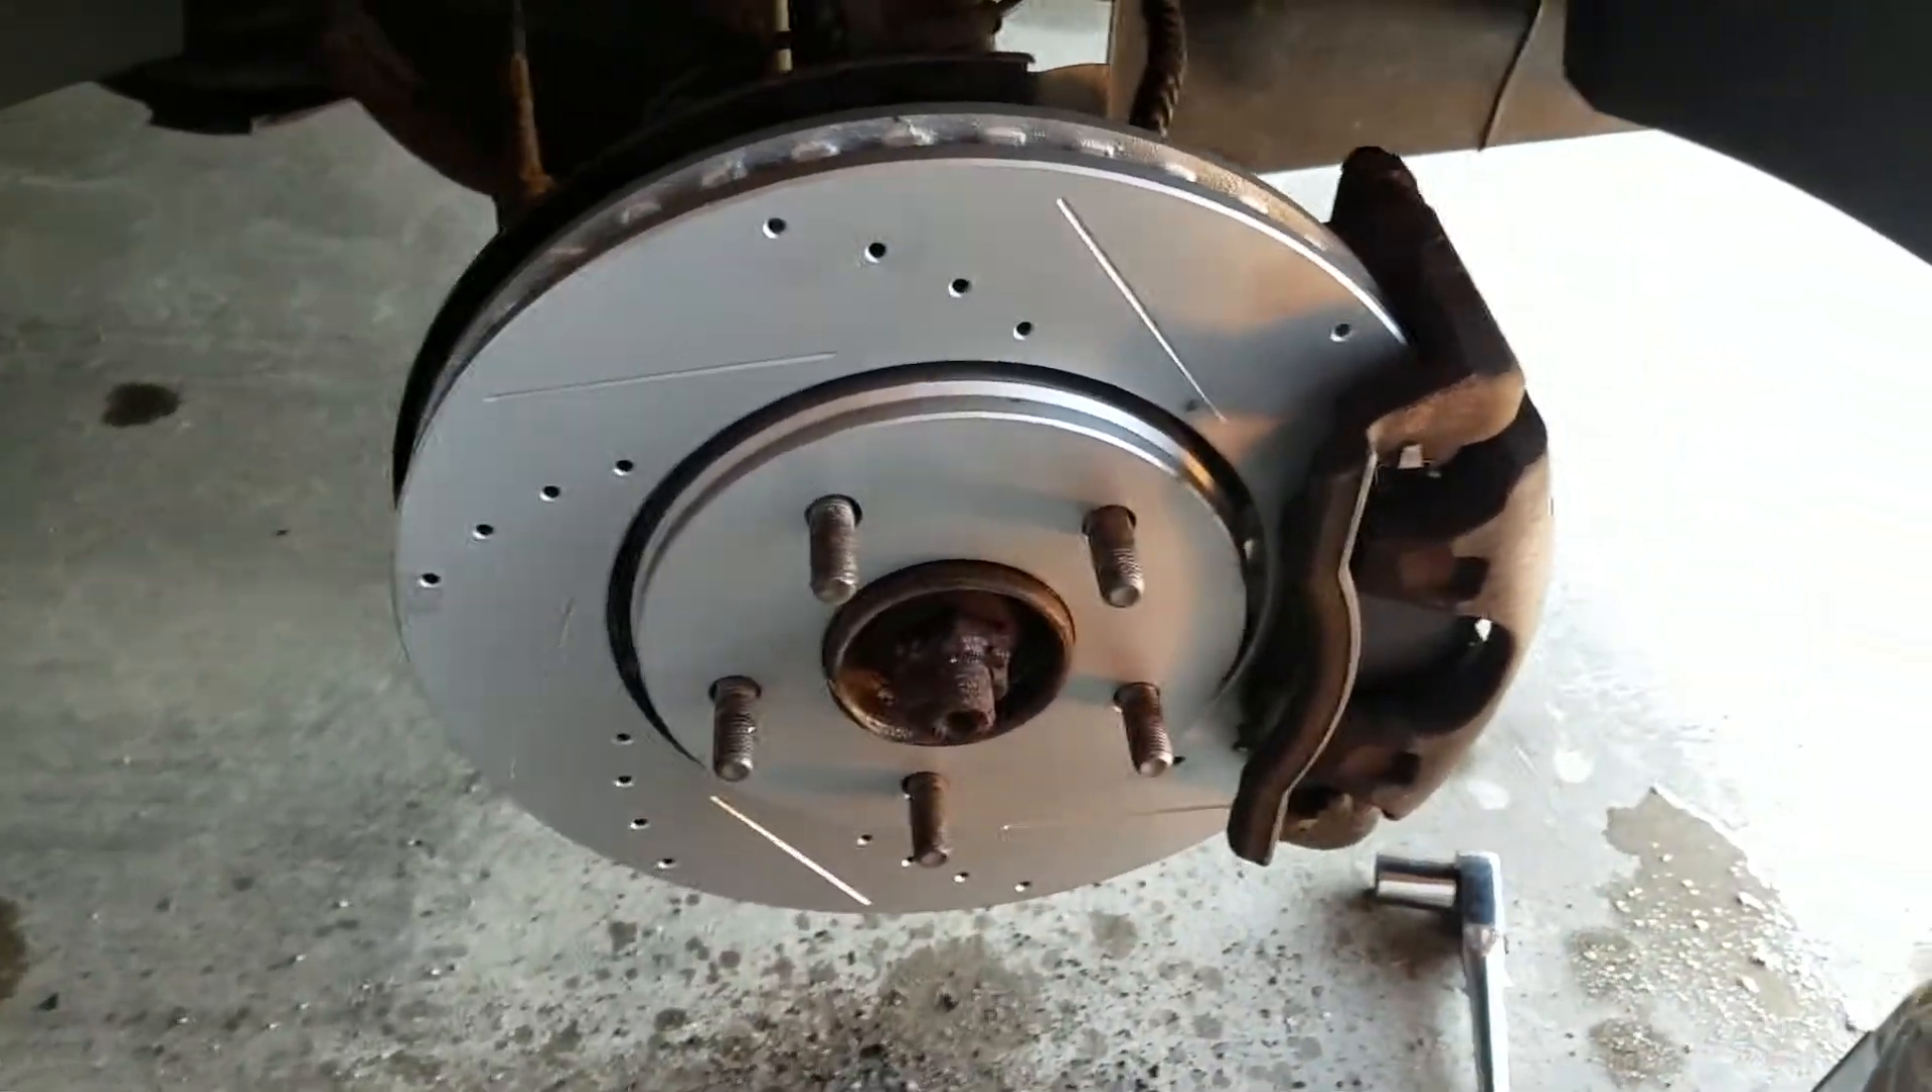All right here we have the finished product obviously the tire isn't on.